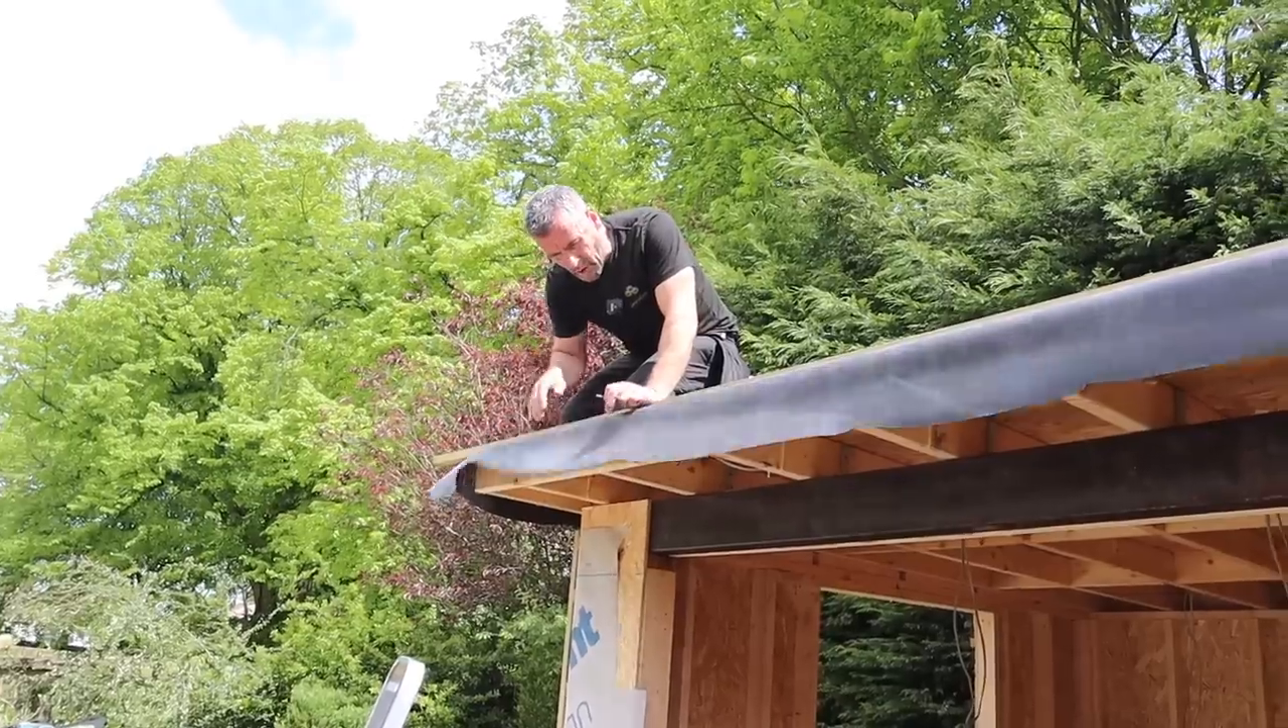I bonded the rubber down to the osb uh we've not put our soffits and fascias on yet.